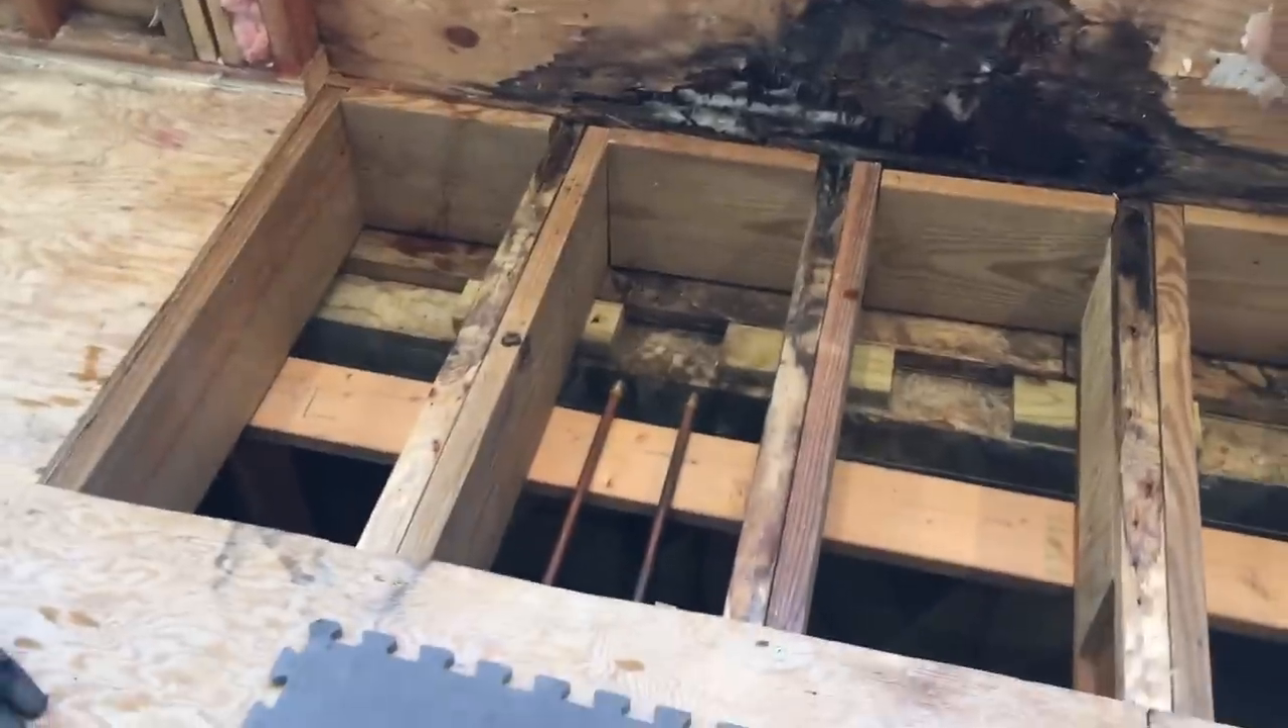Well this is where we're at. All the bed joists are reinforced and I'm ready to get some plywood on here.